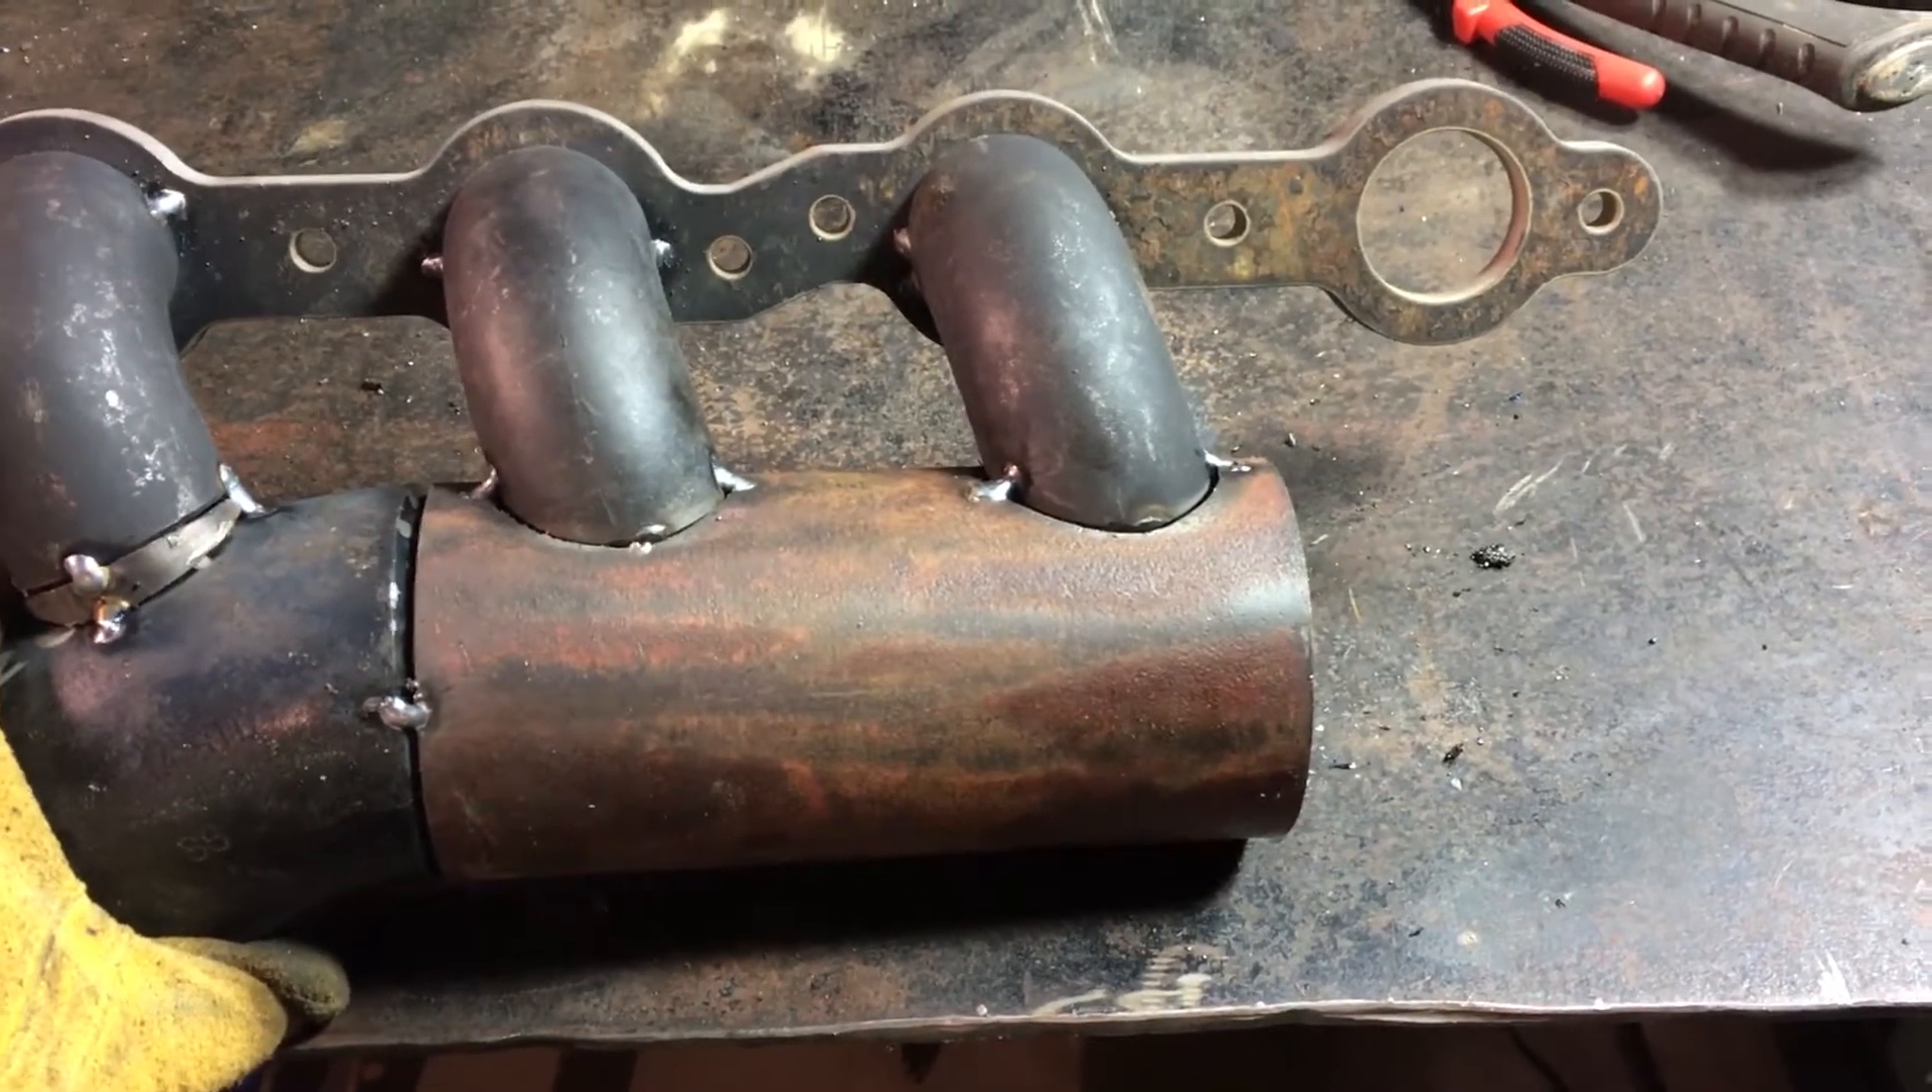We got three out of the four weld elbows connected now I just gotta weld that 90 in on the front.